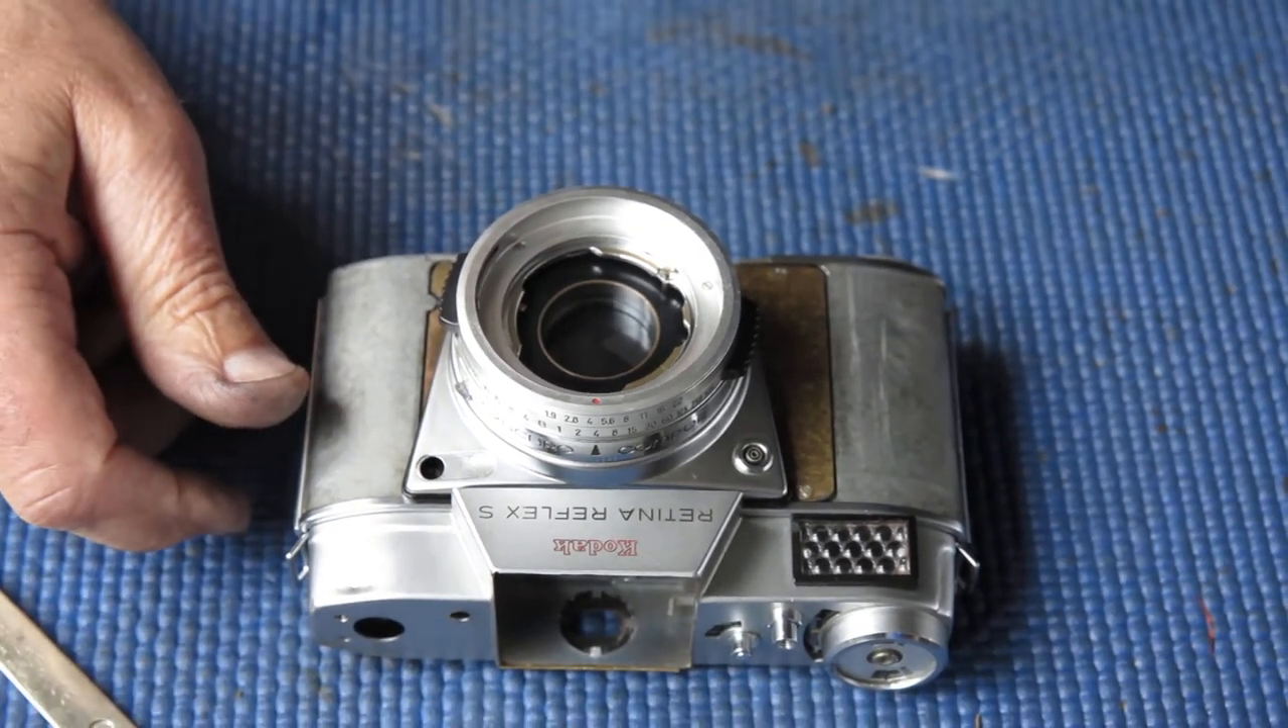So there's our shutter back on the camera.